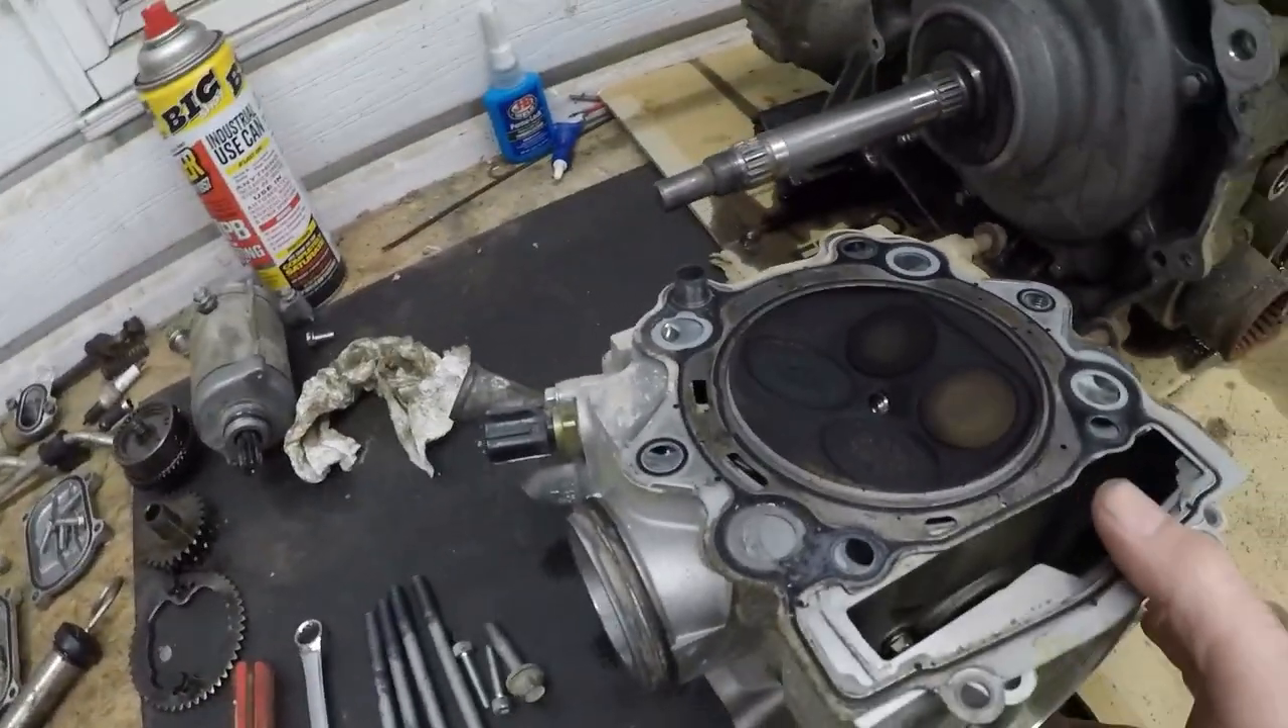We got the head pulled off.